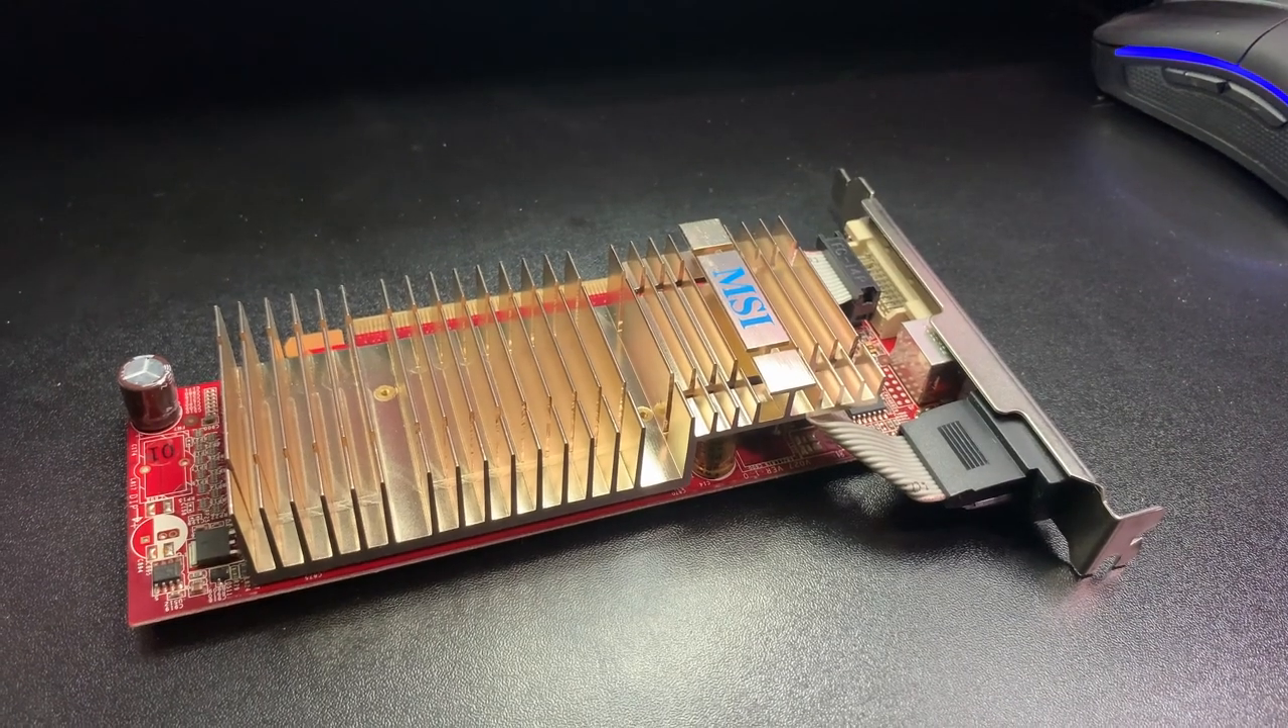So, anyway, now the card's back together again, ready for testing.